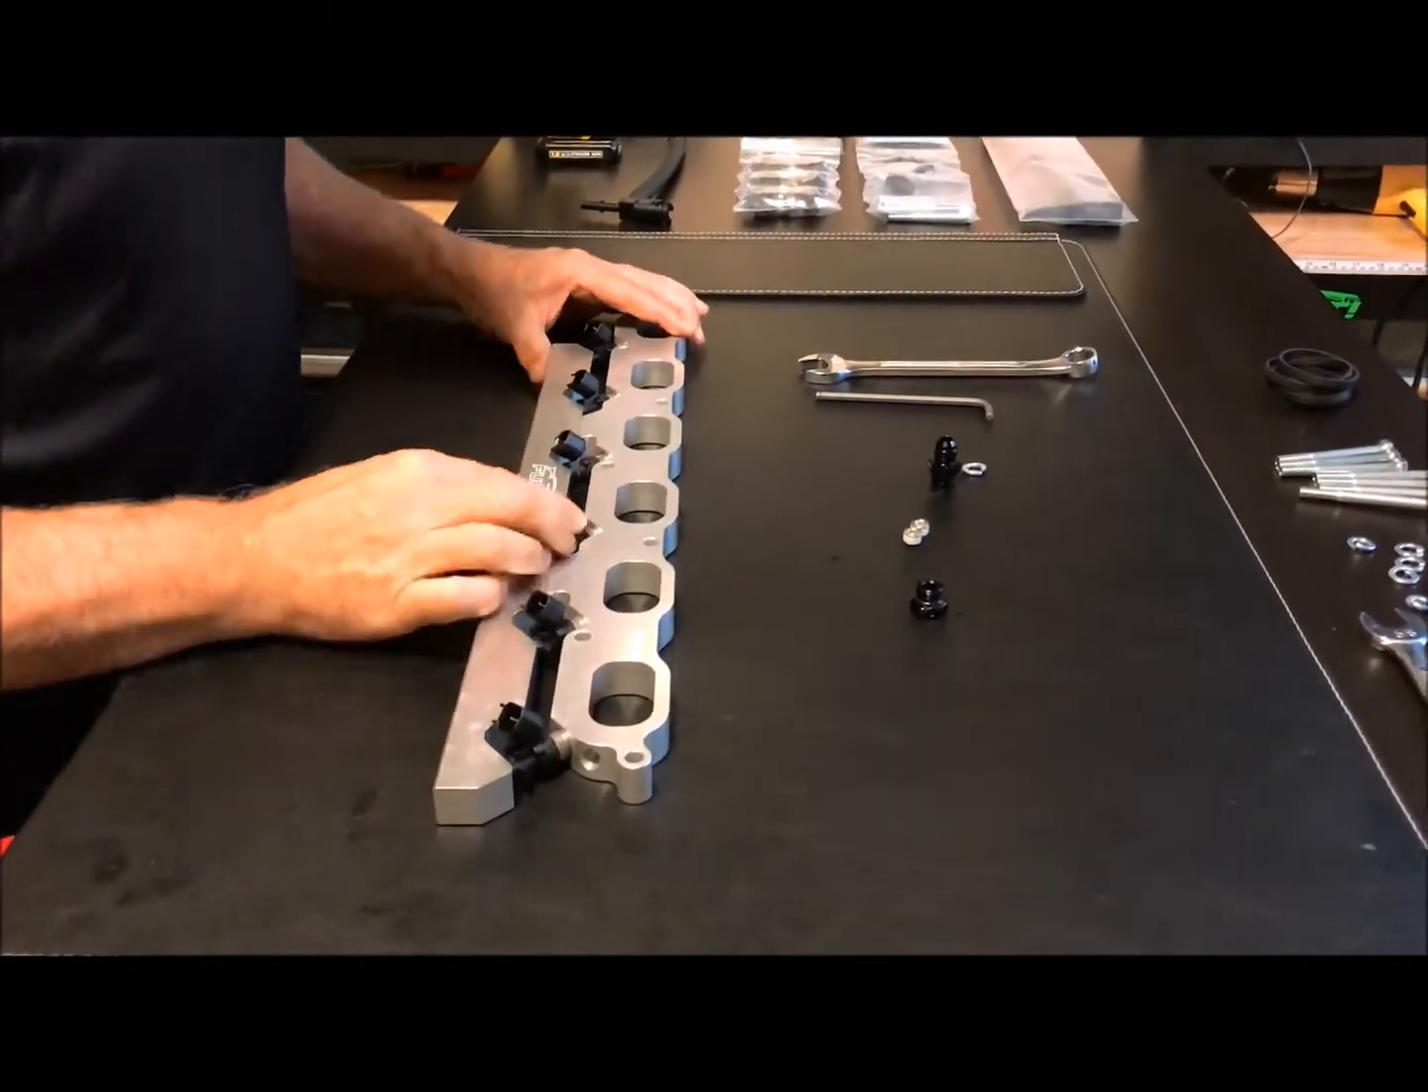So now, our injectors are installed. Everything is in place.